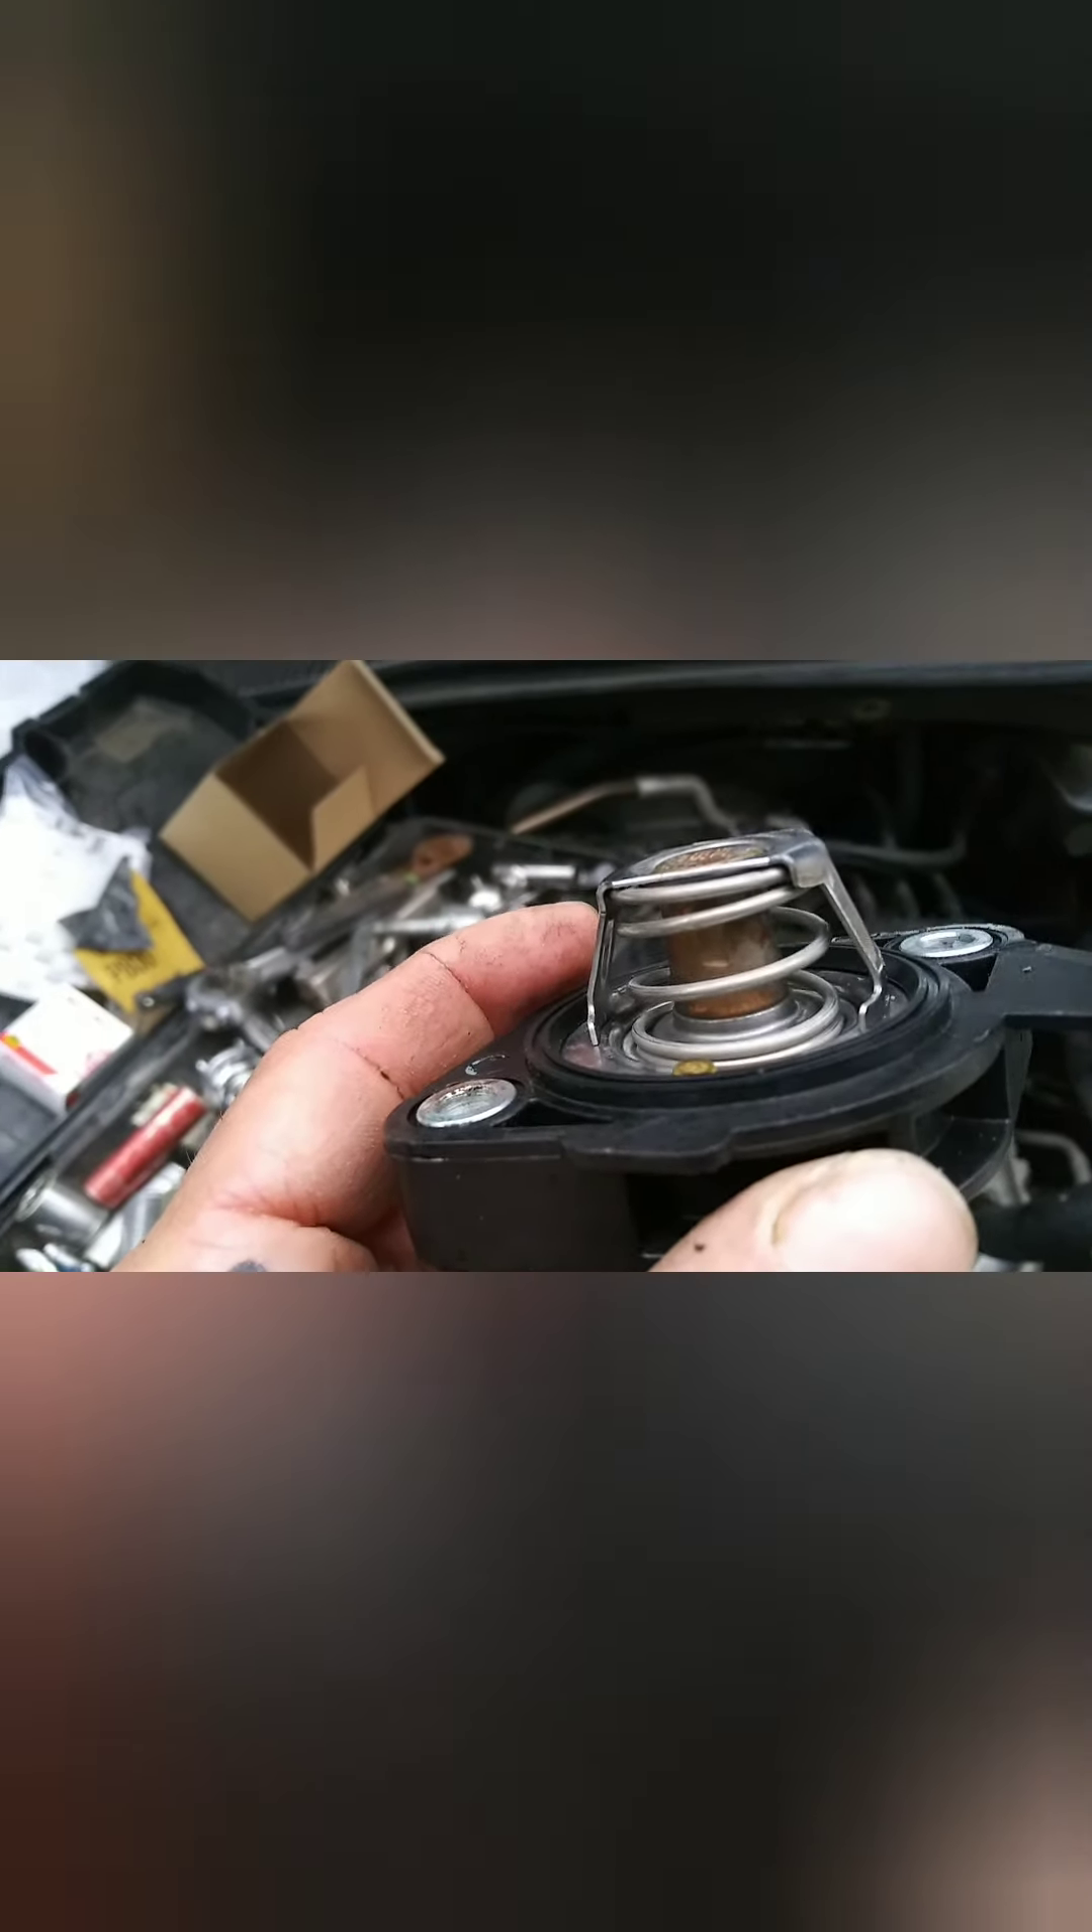Aquí ya tenemos puesto el termostato adentro del plástico este.